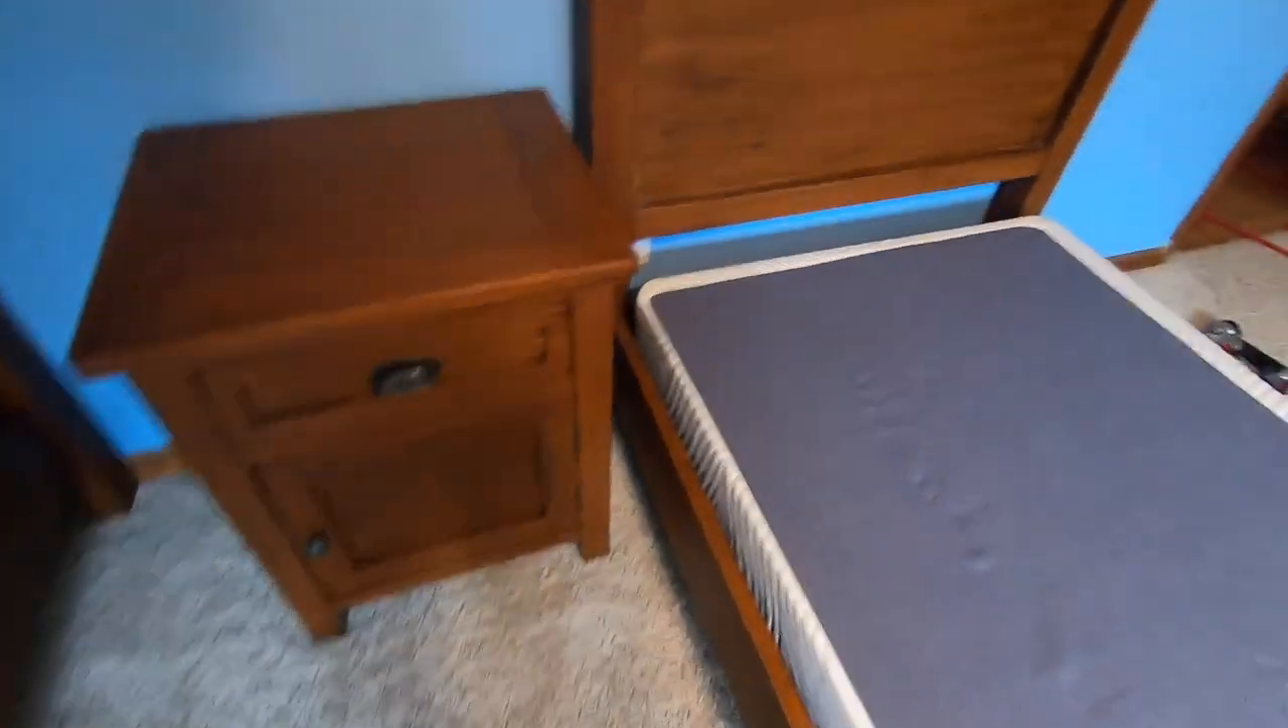So there's the box spring. On the bed.